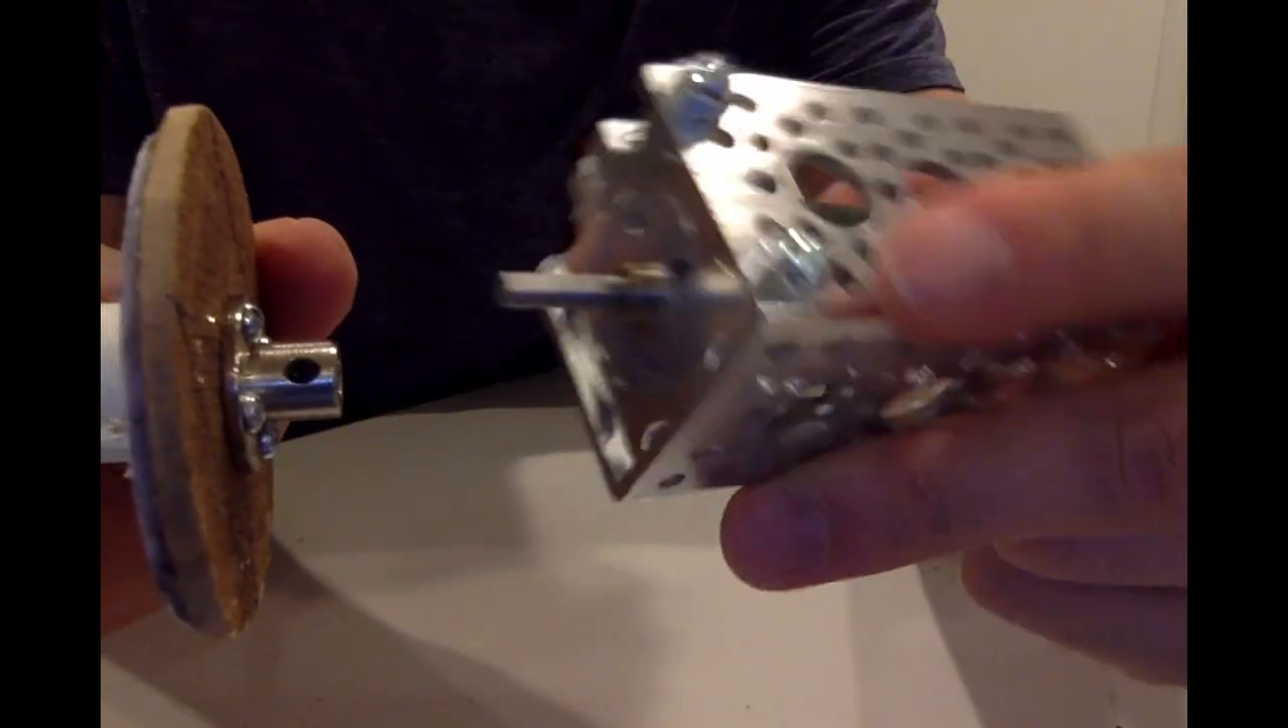So now that universal mounting hub is firmly affixed to our spool.